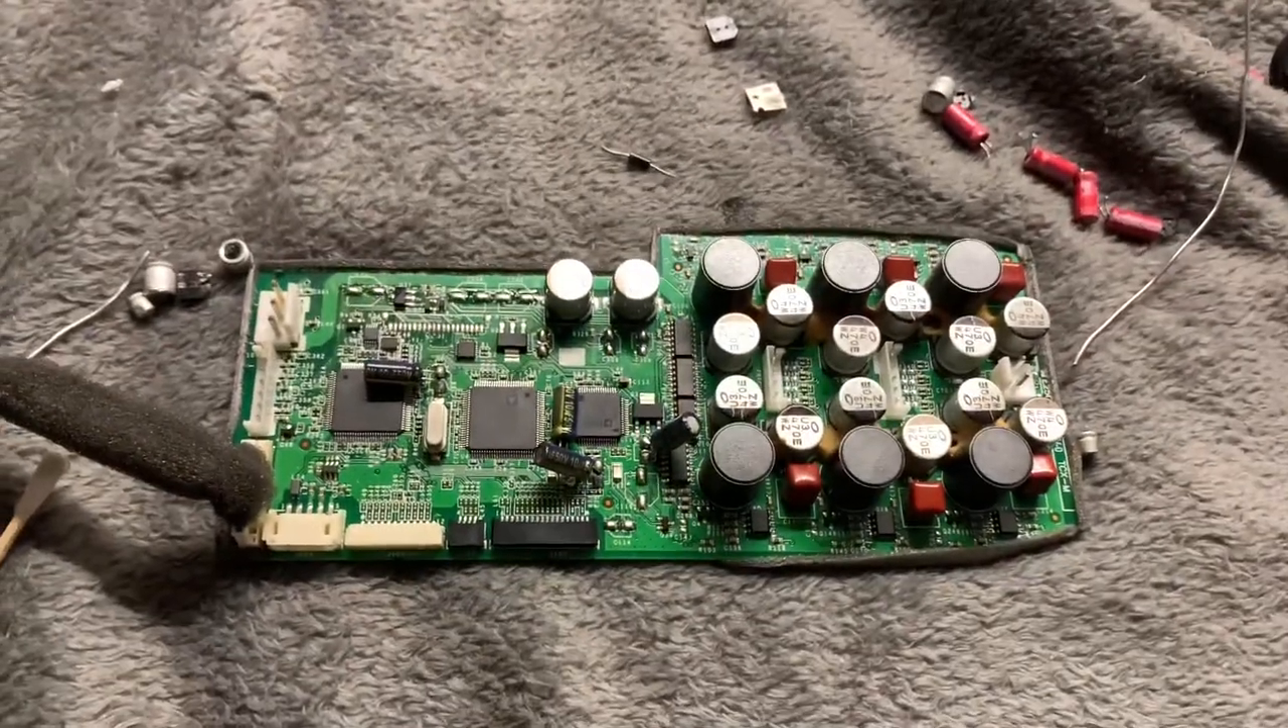I've put all the caps on.